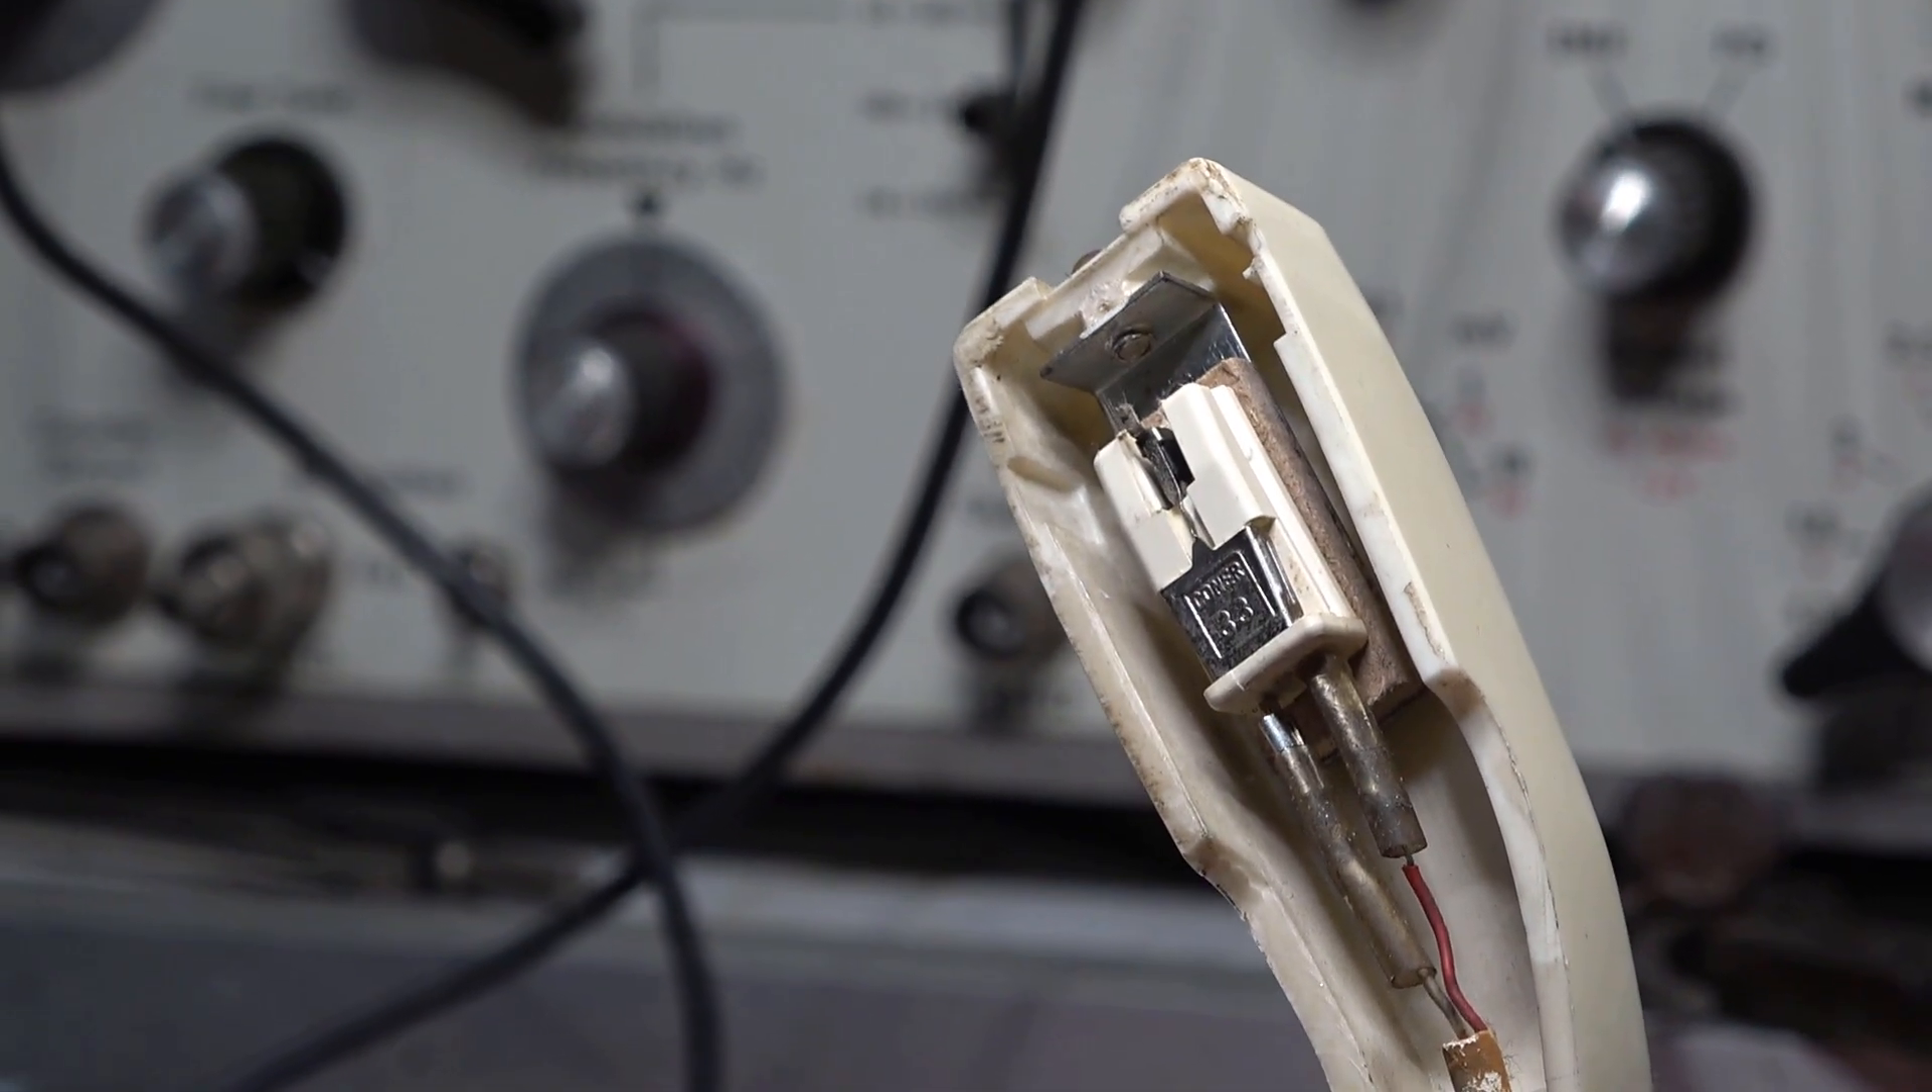Eccola lì la la testina montata non è la sua originale però va bene ugualmente.